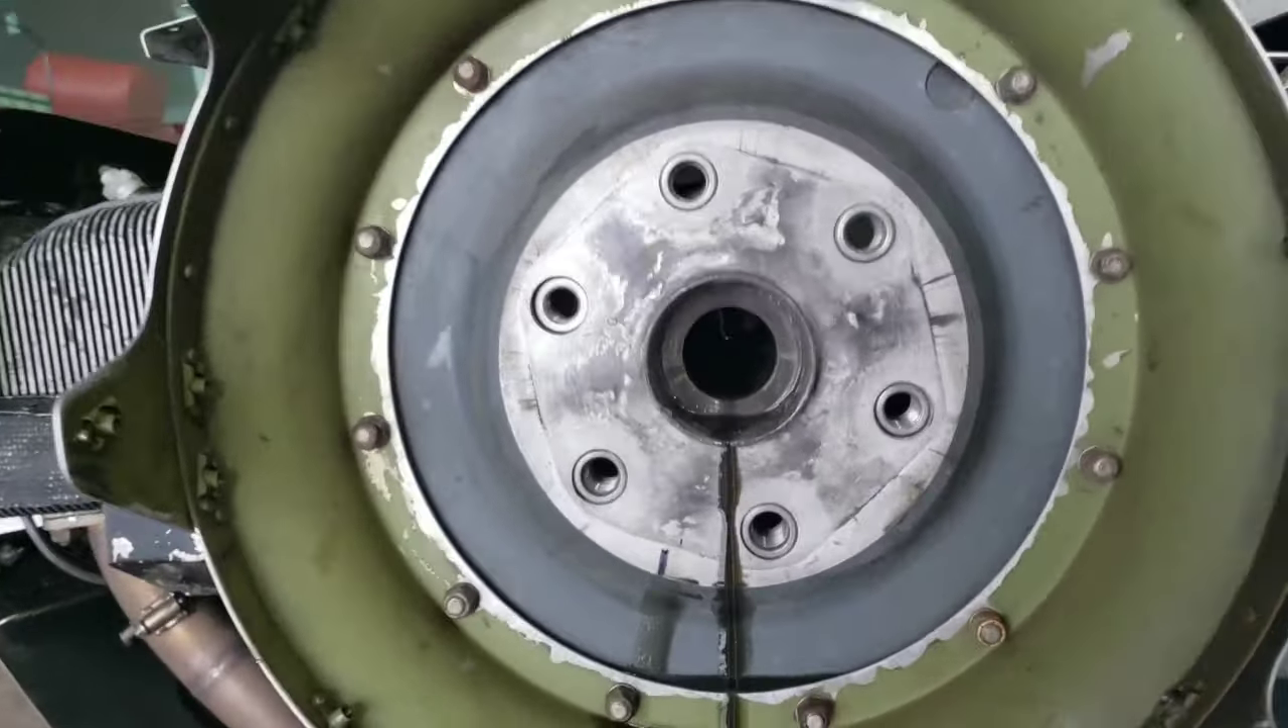The prop is removed from the actual engine. The hub is off.